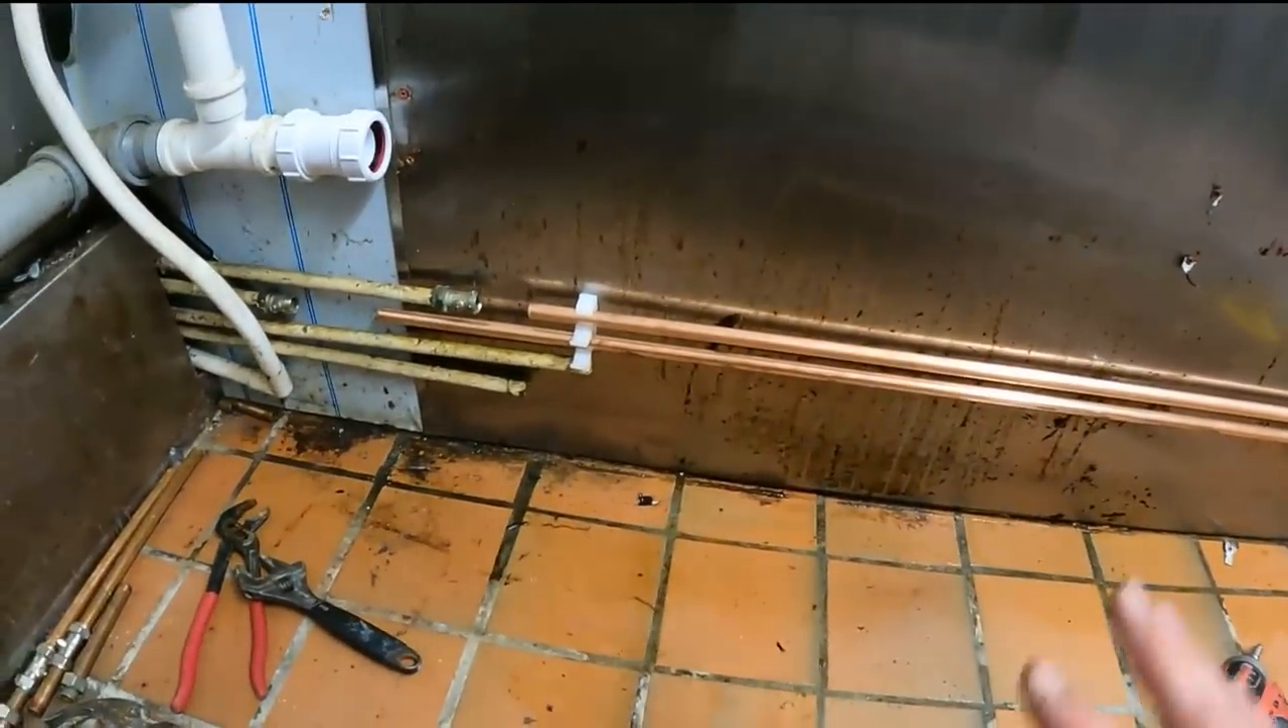And, I've took all the pipe work out, put new copper in just so it looks better.